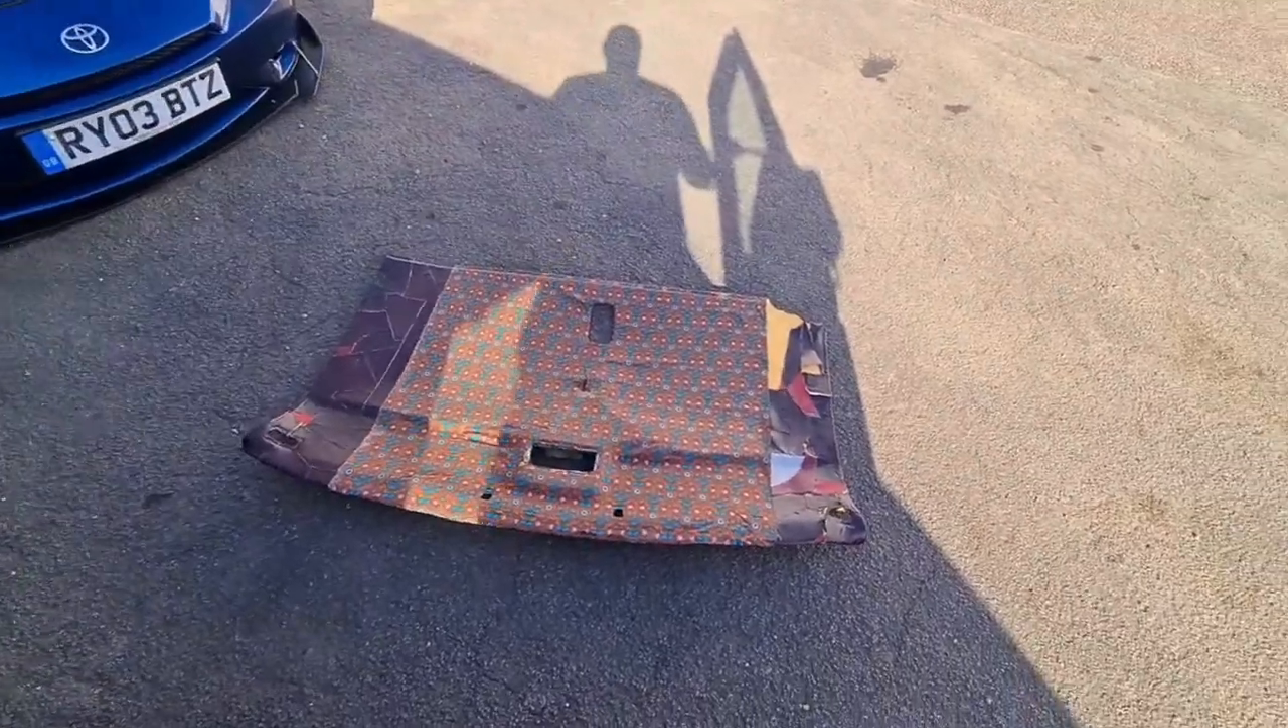And there we have it, headliner is out, and on the floor.